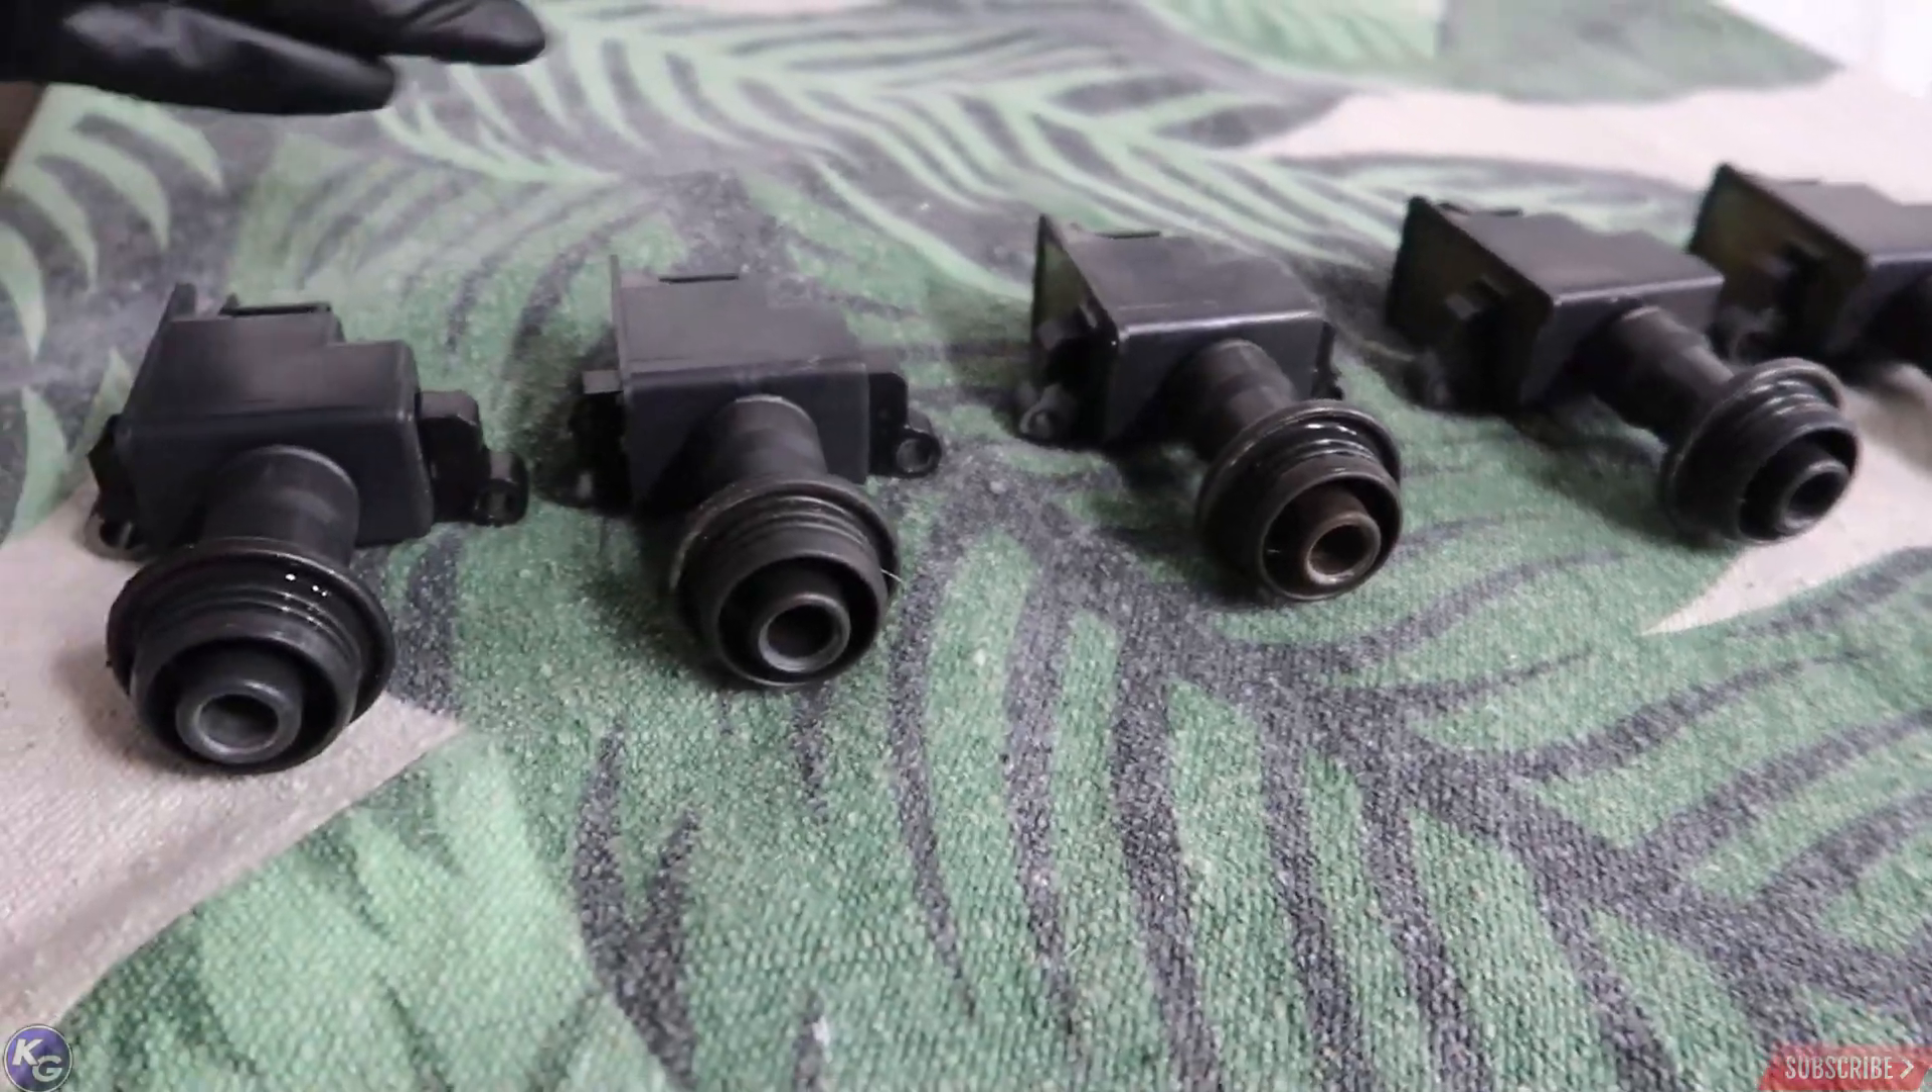Alright guys, so we went ahead and removed the coil packs.